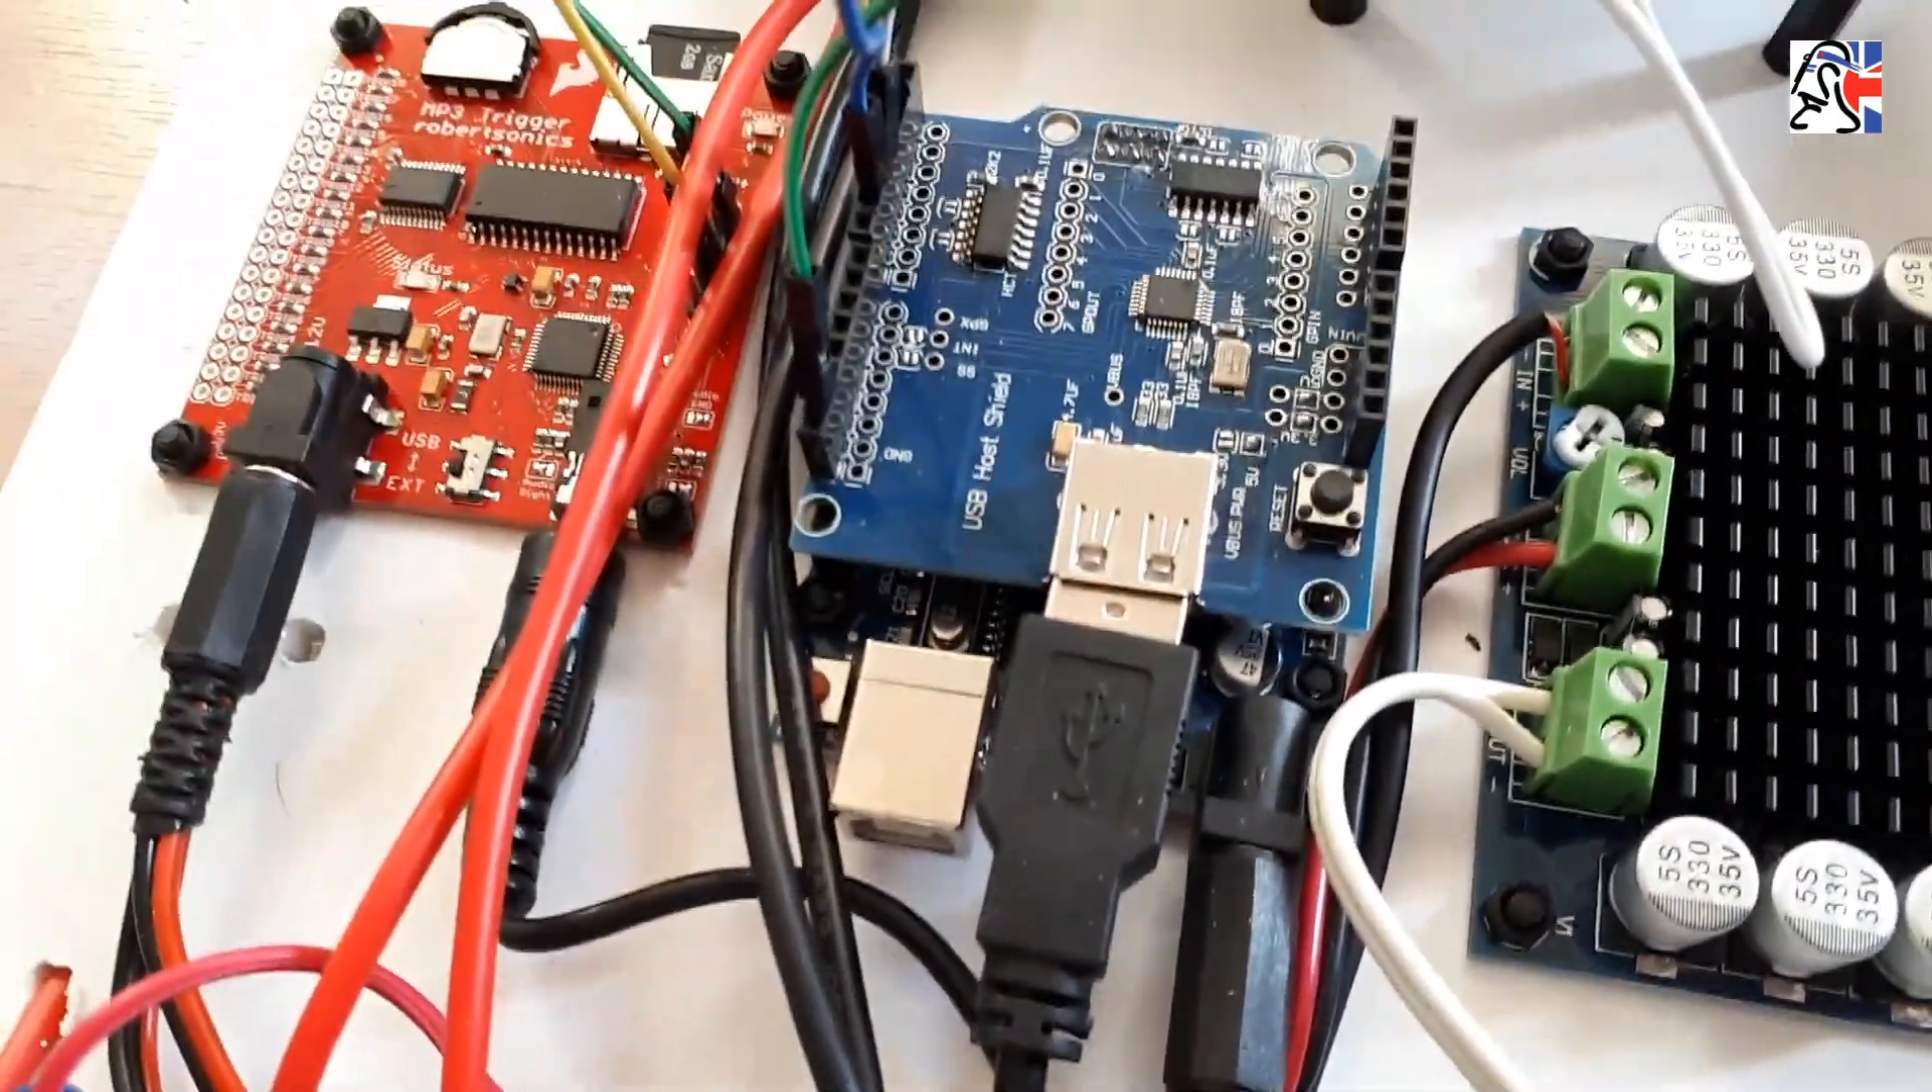We've got our piggybacked USB extension on our Arduino there.